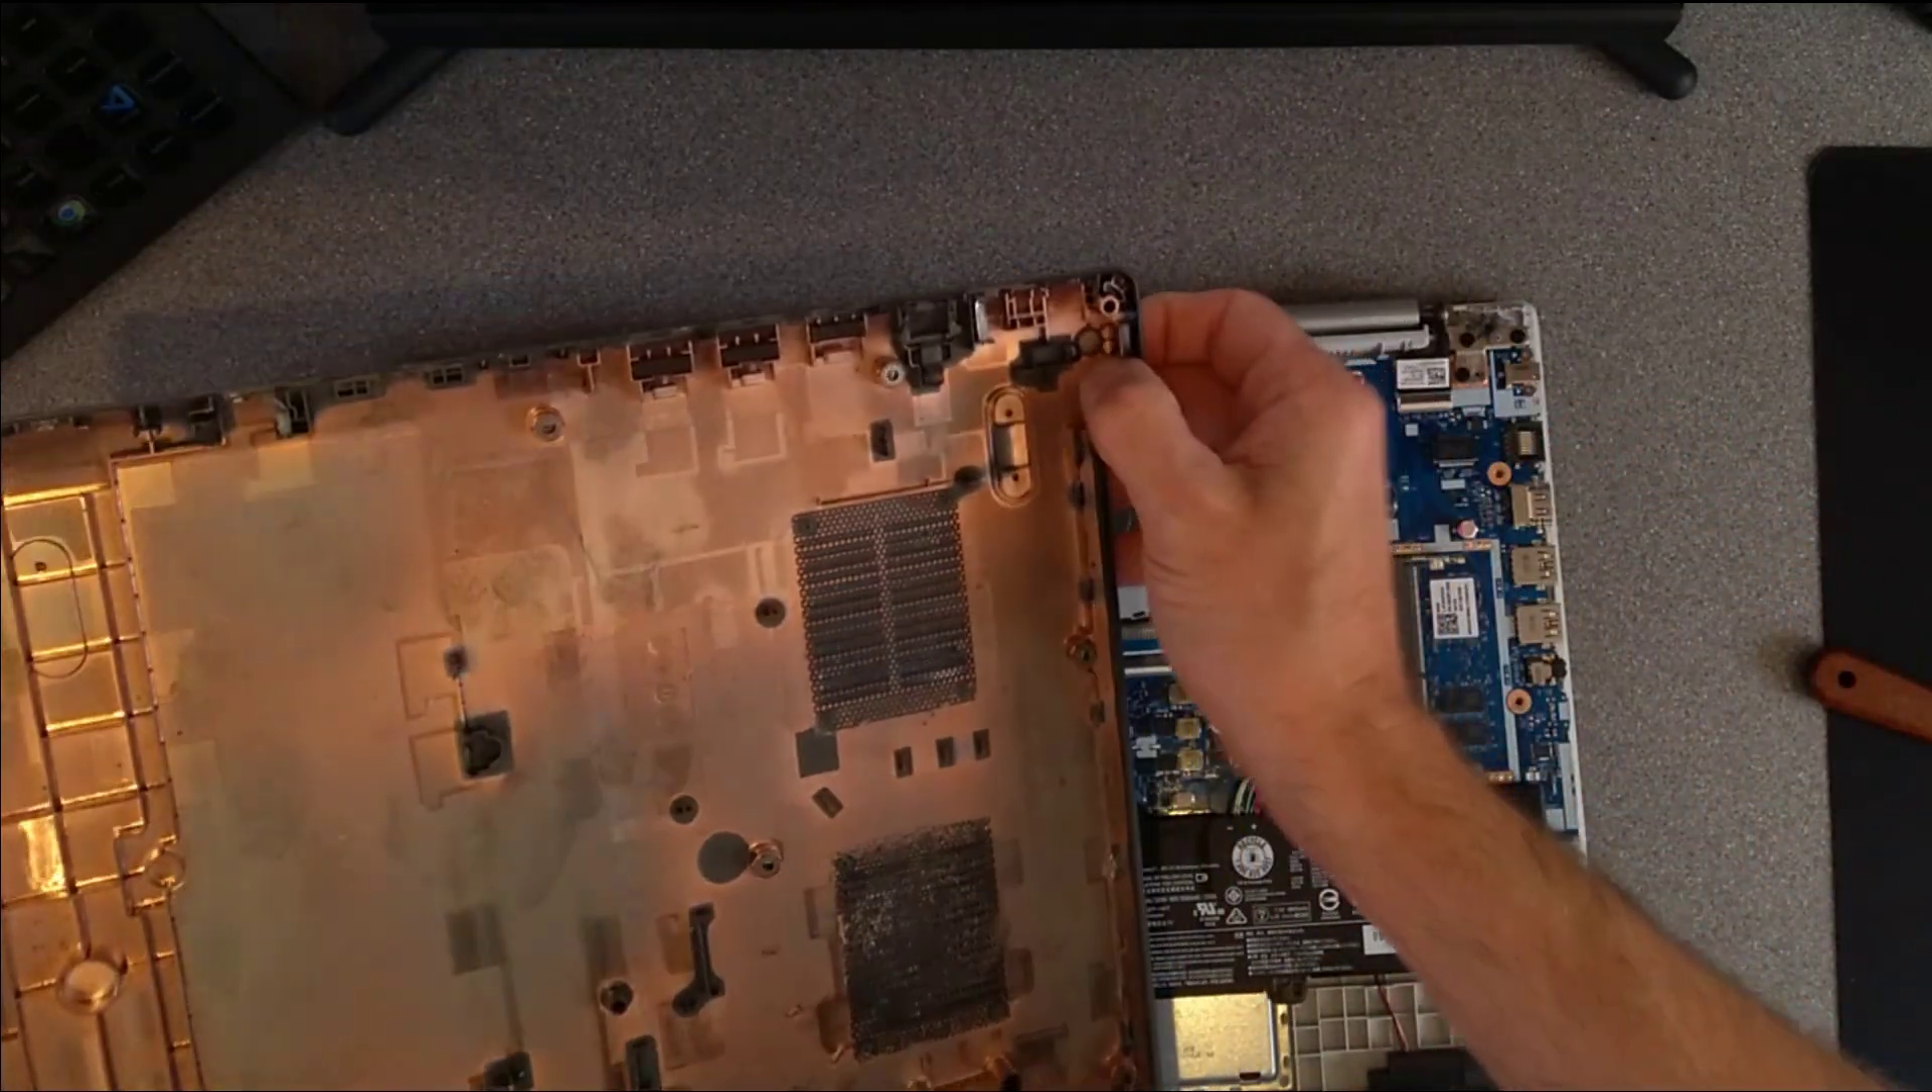That is the underside of the laptop removed.